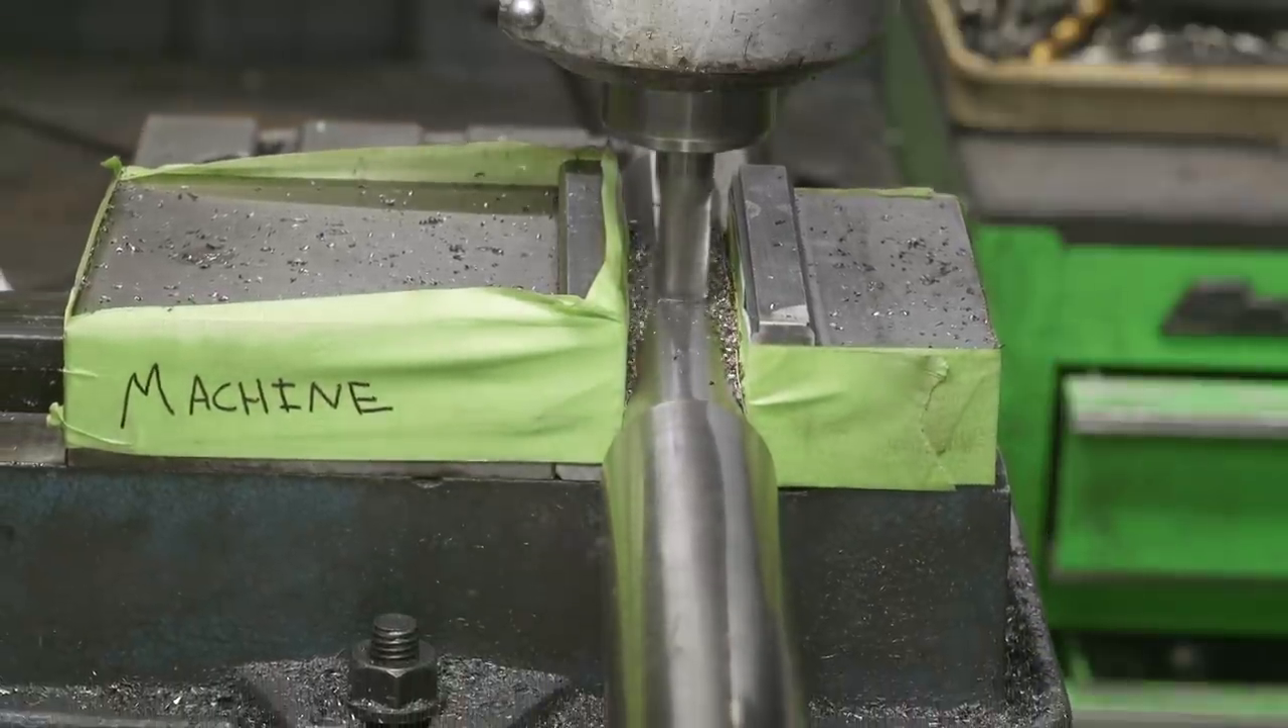I've got the shaft supported in my milling machine vise.